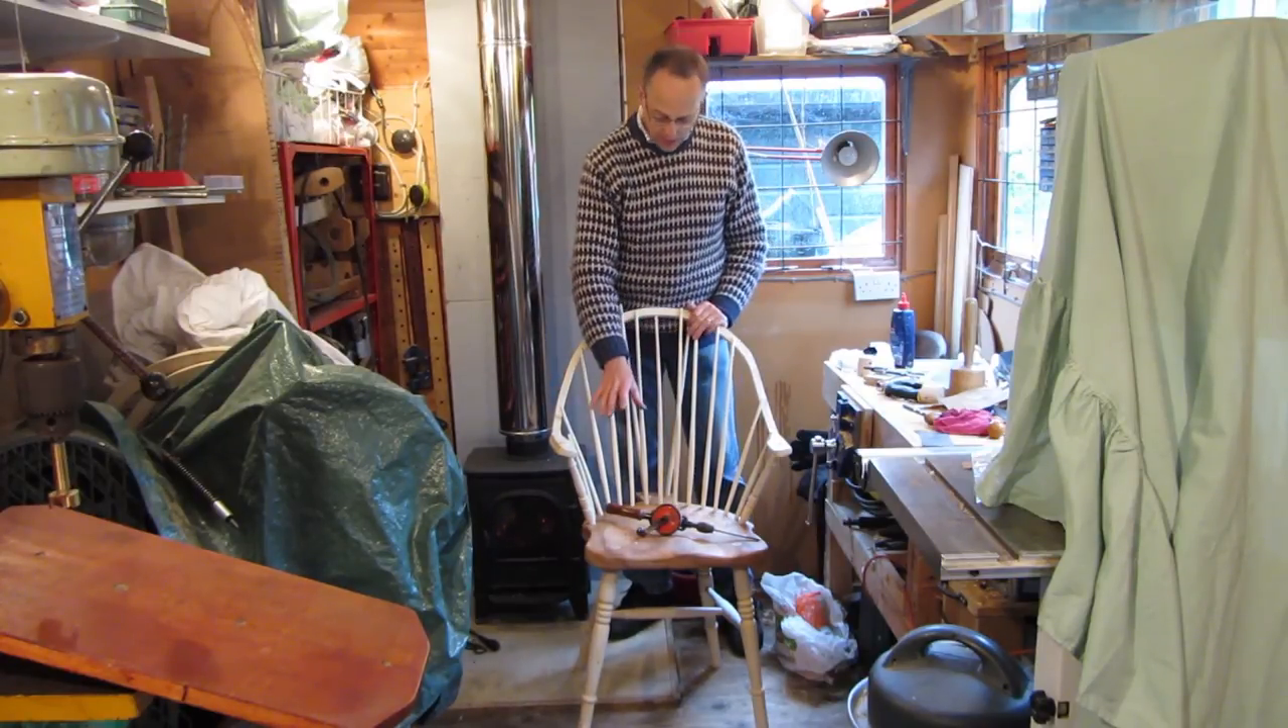I've just been cleaning up all the components, so I've got the seat now, all the legs attached, seat cleaned up, wedges, legs cut off, all joined in.